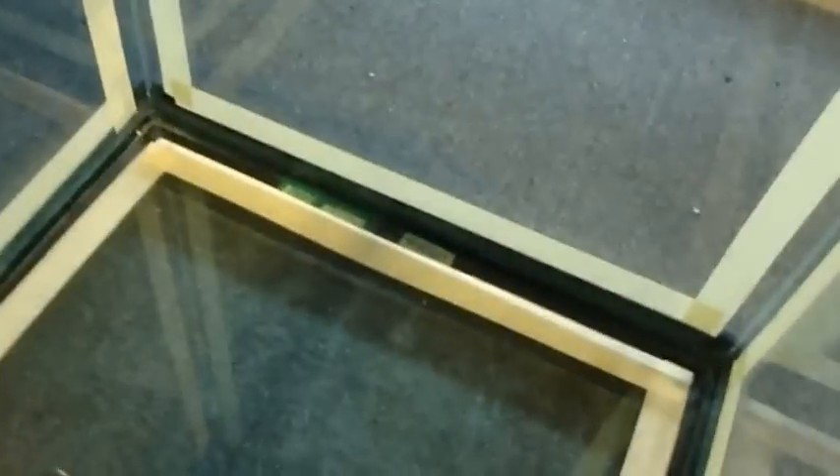We have applied masking tape to make a boxed kind of picture frame for our silicone seals.